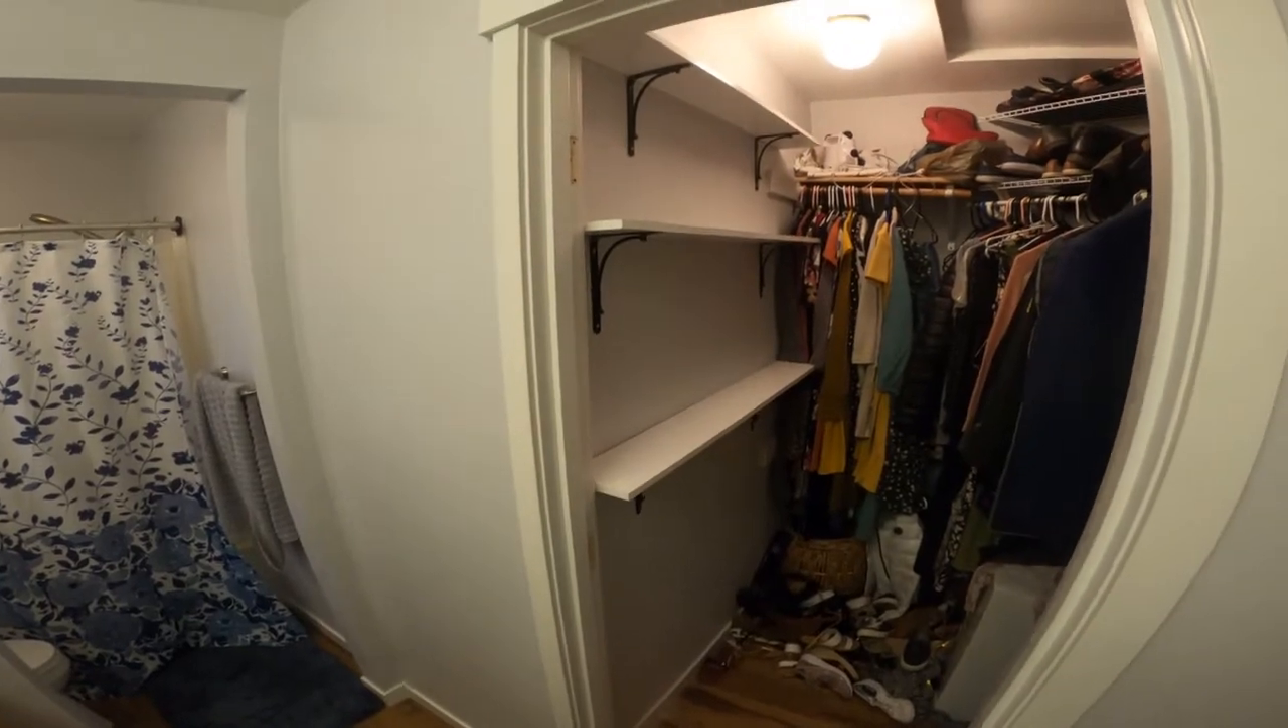Got all three shelves up now.